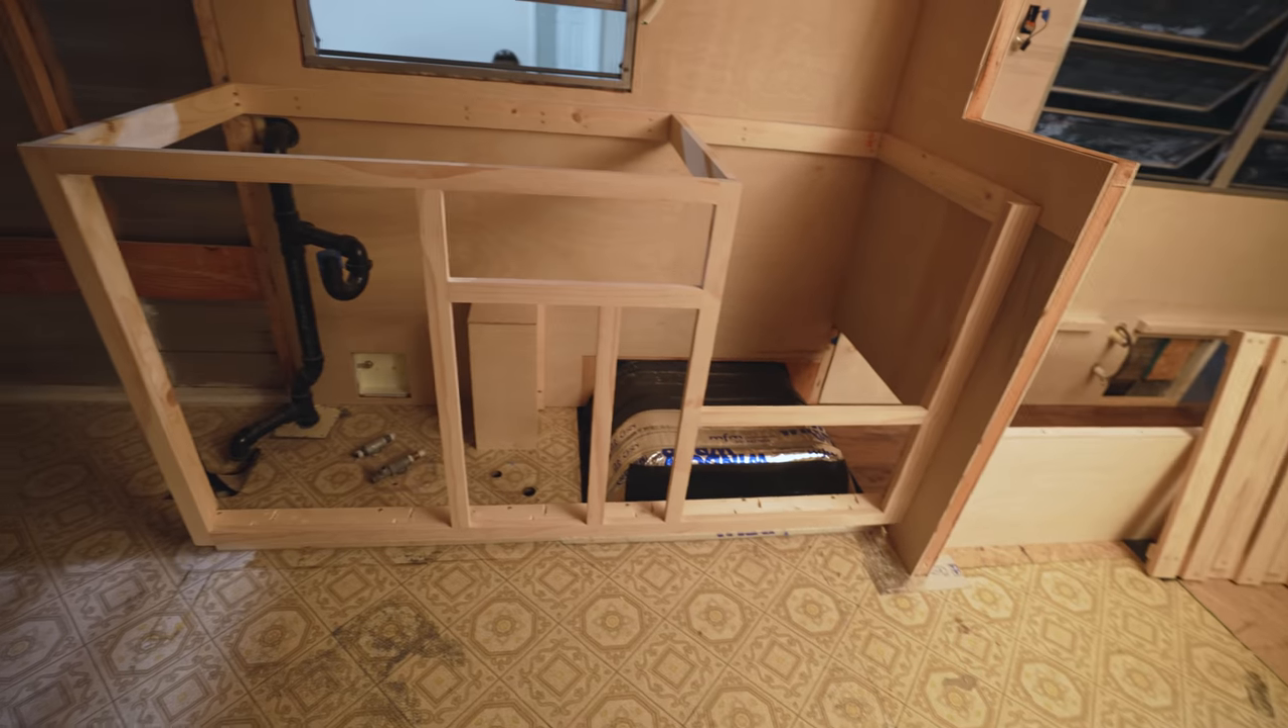We have mostly completed the frame for the whole kitchen area.